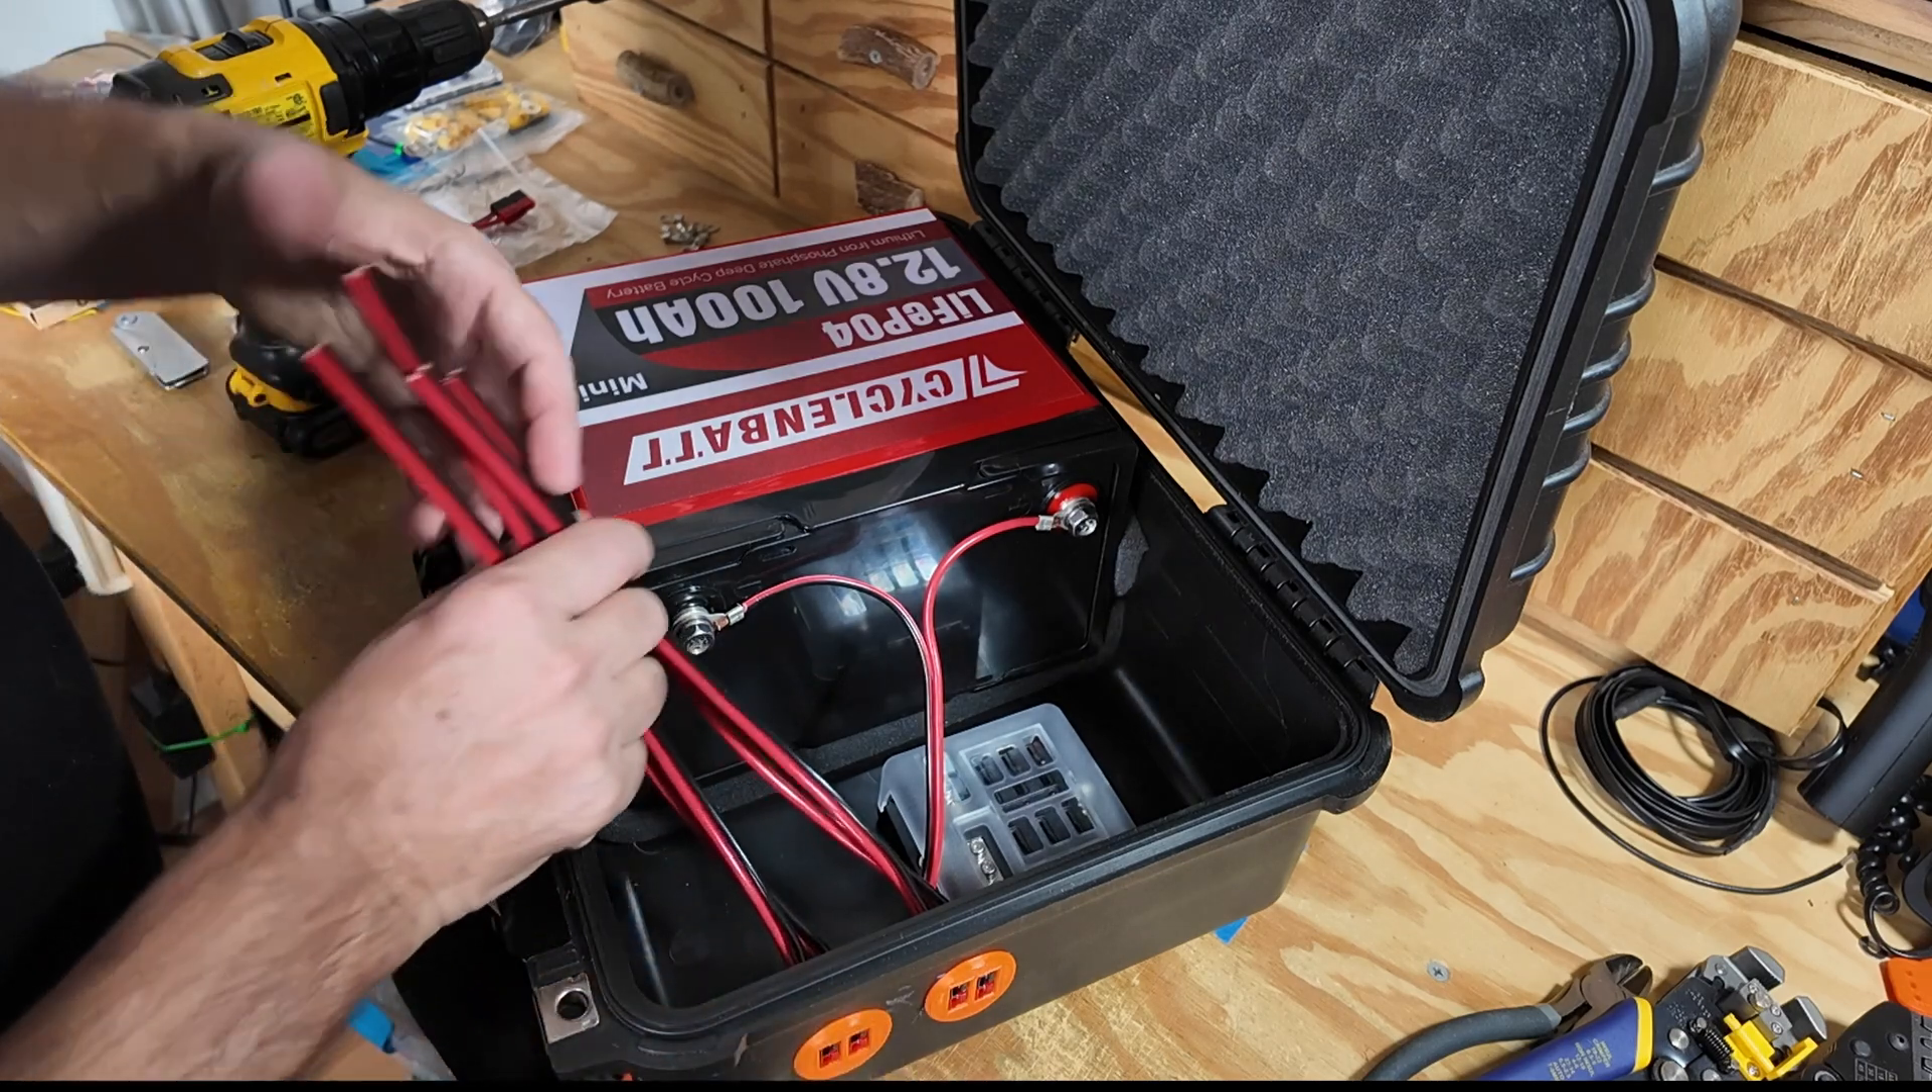I do already have the panel mounts for the power poles down here. You should be able to see those on the very bottom.